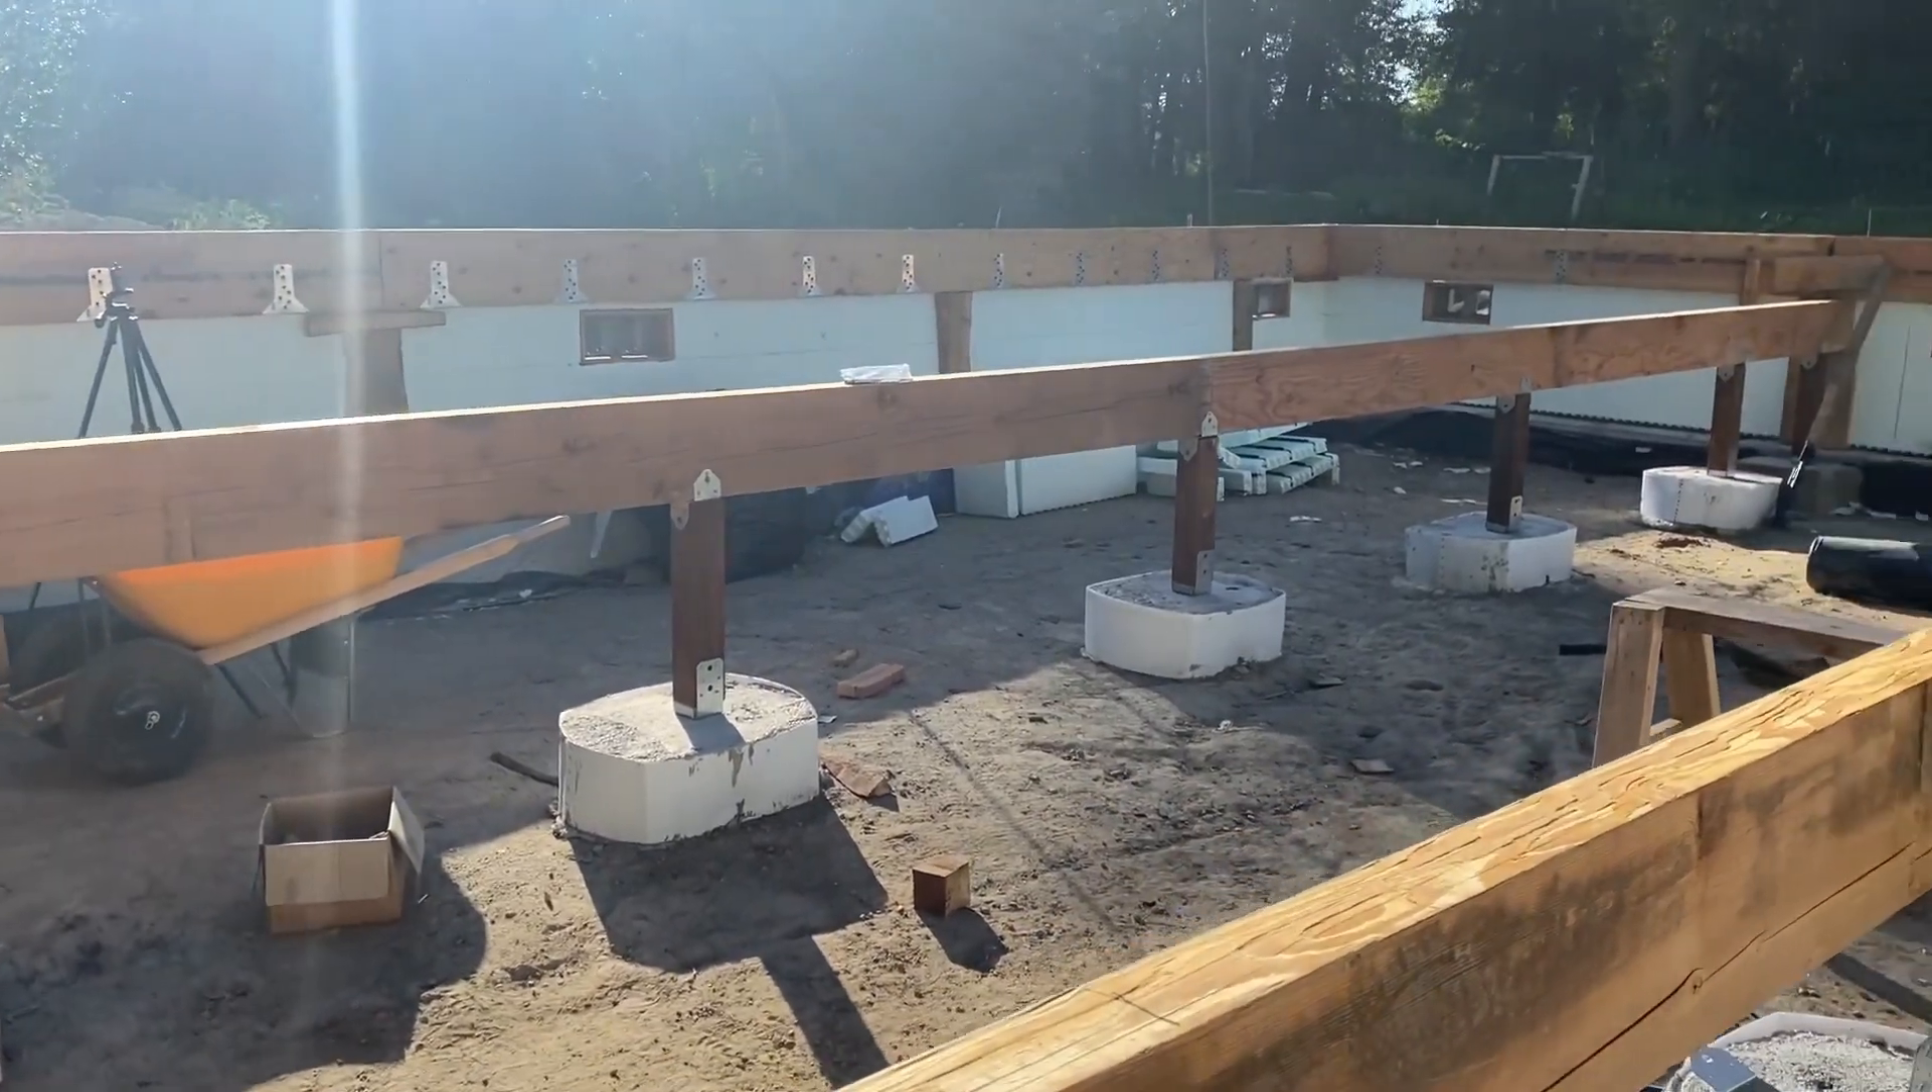See I have one row of posts and beams all installed and I'm working on this row.